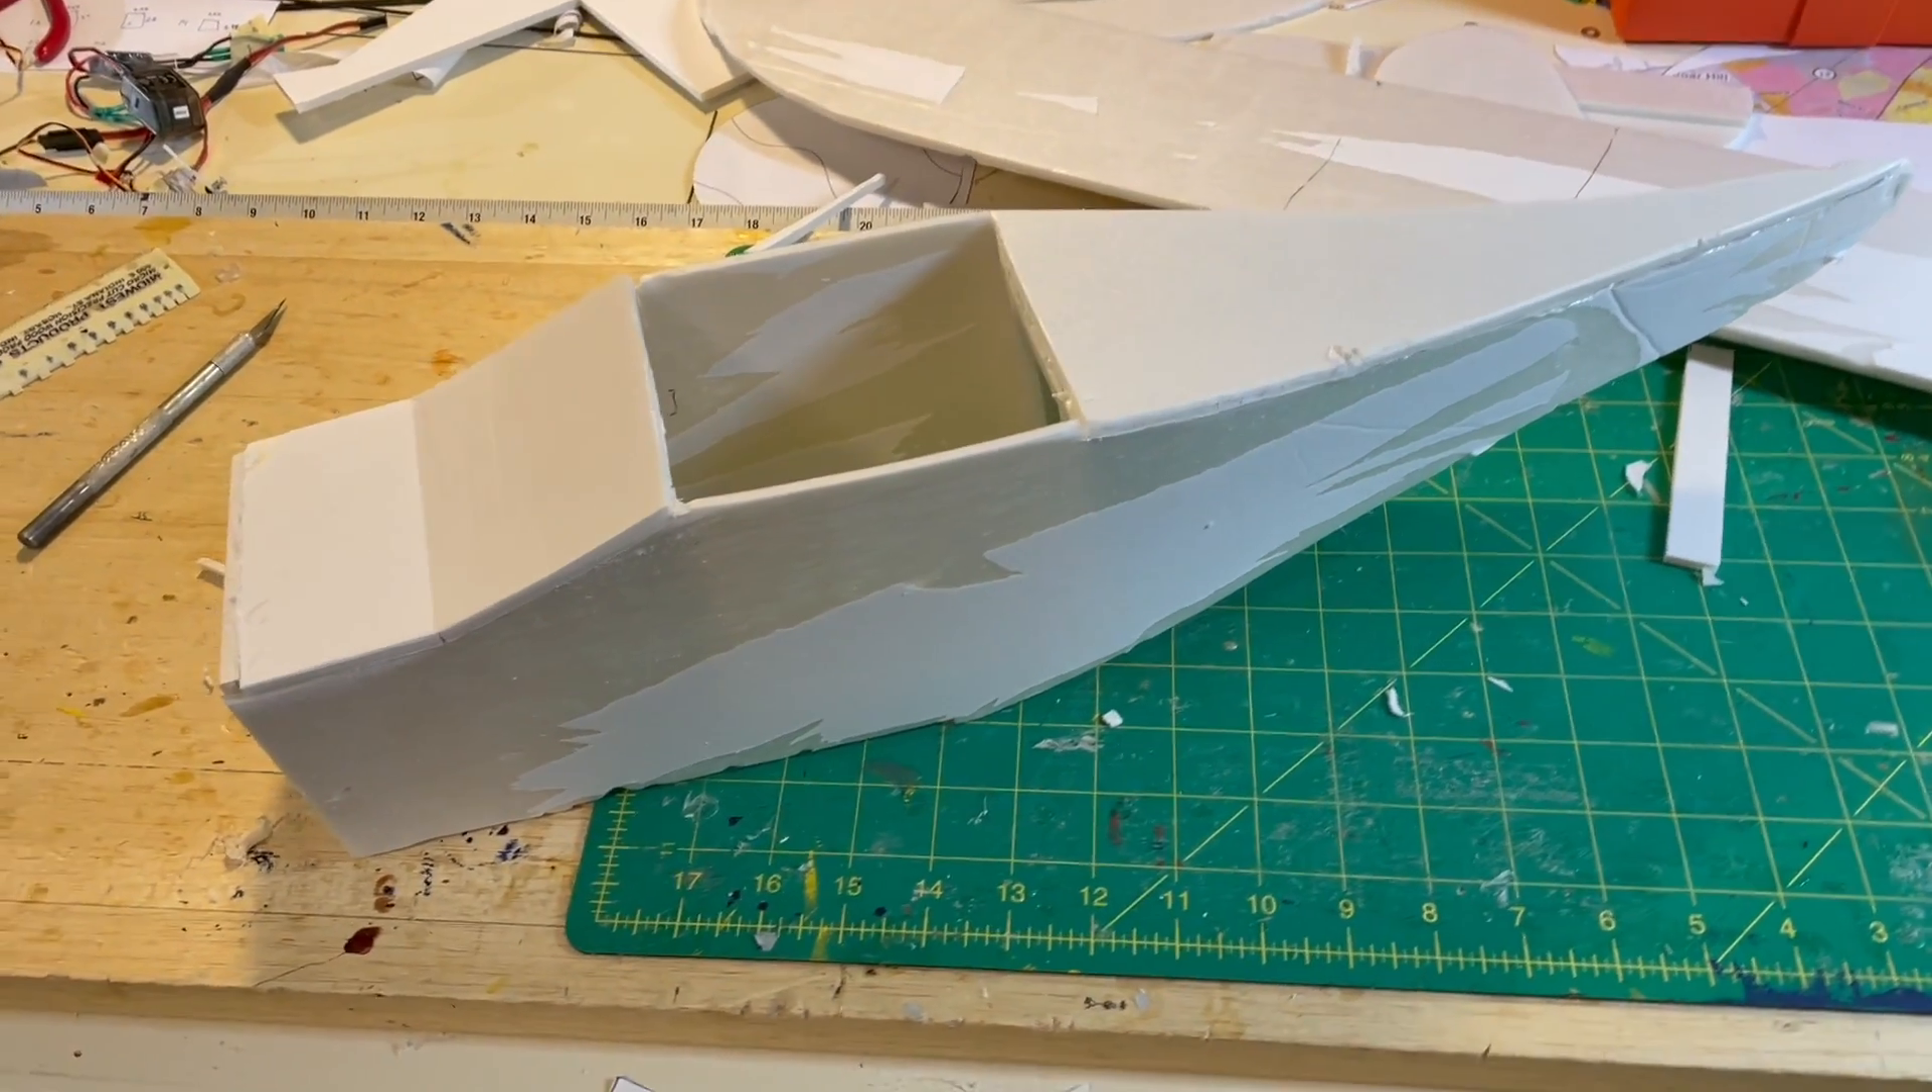This is a completed fuselage with the front and rear turtle decks hot glued in place and opening for the wing.